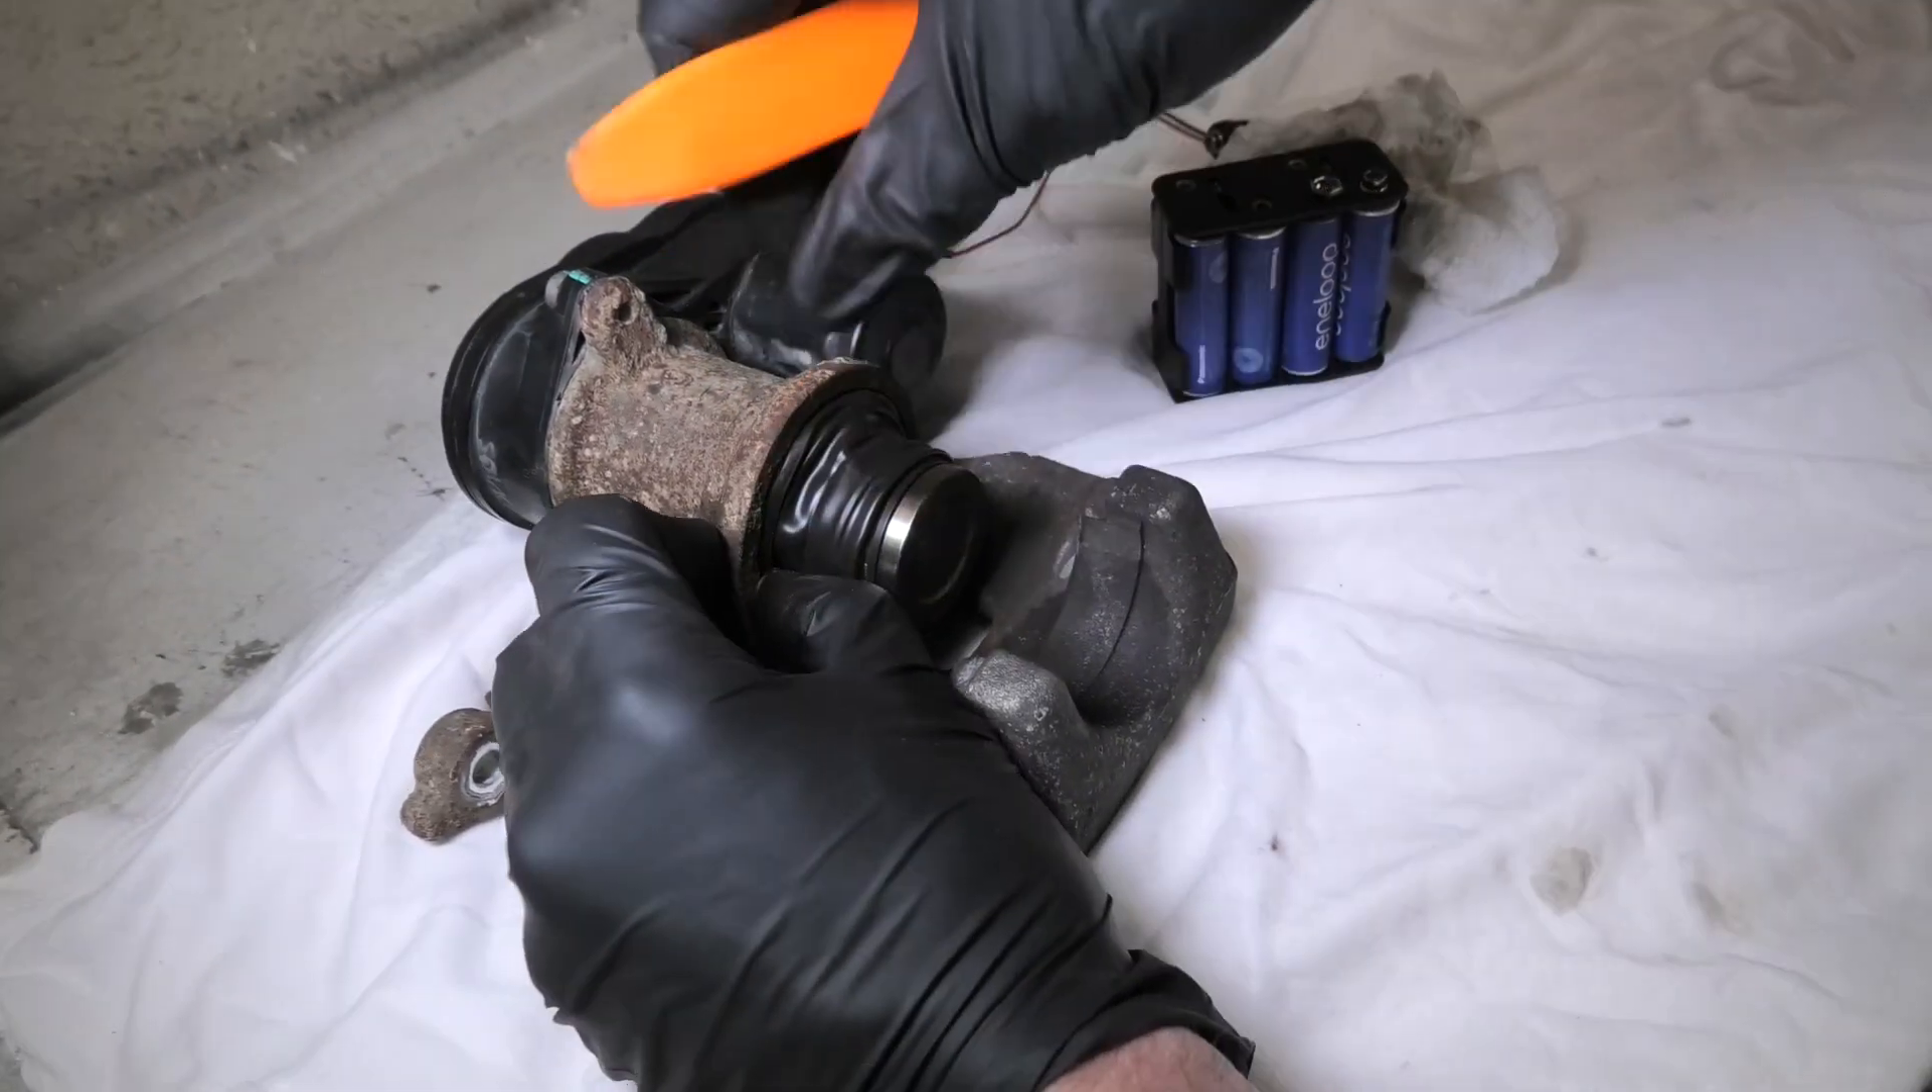Now the boot is on and you can retract the piston.